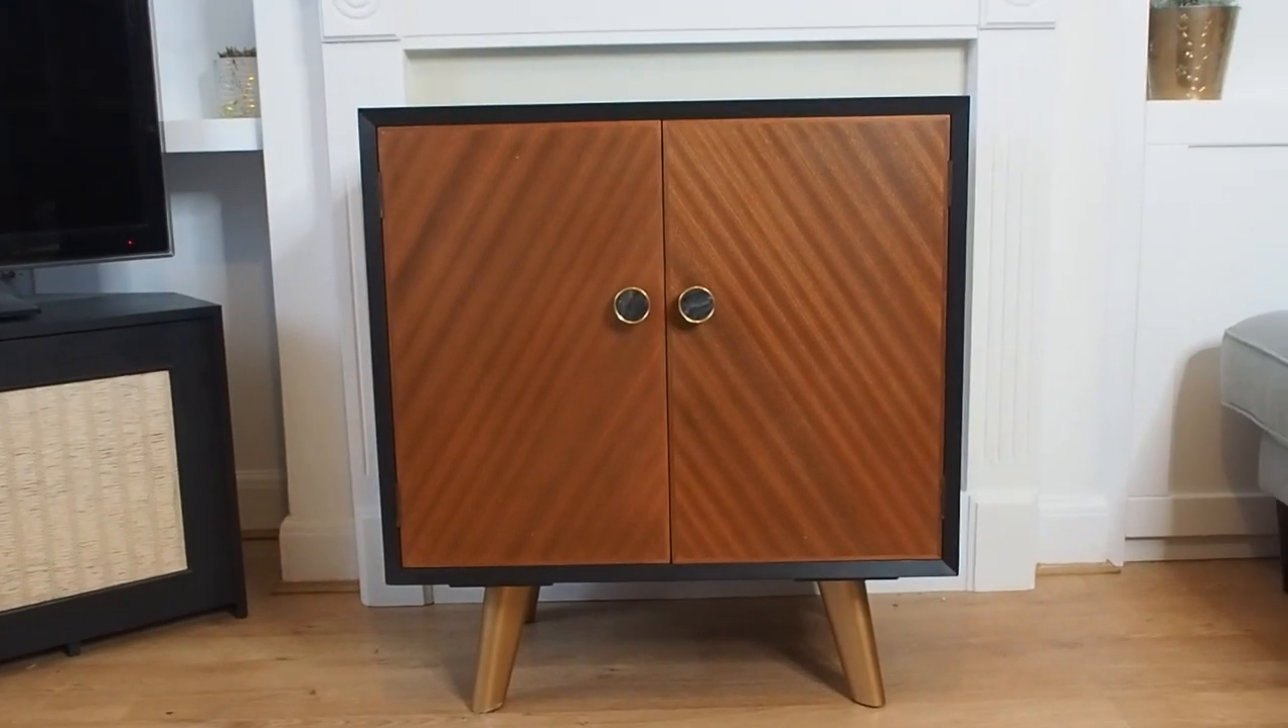So I've put both handles on.